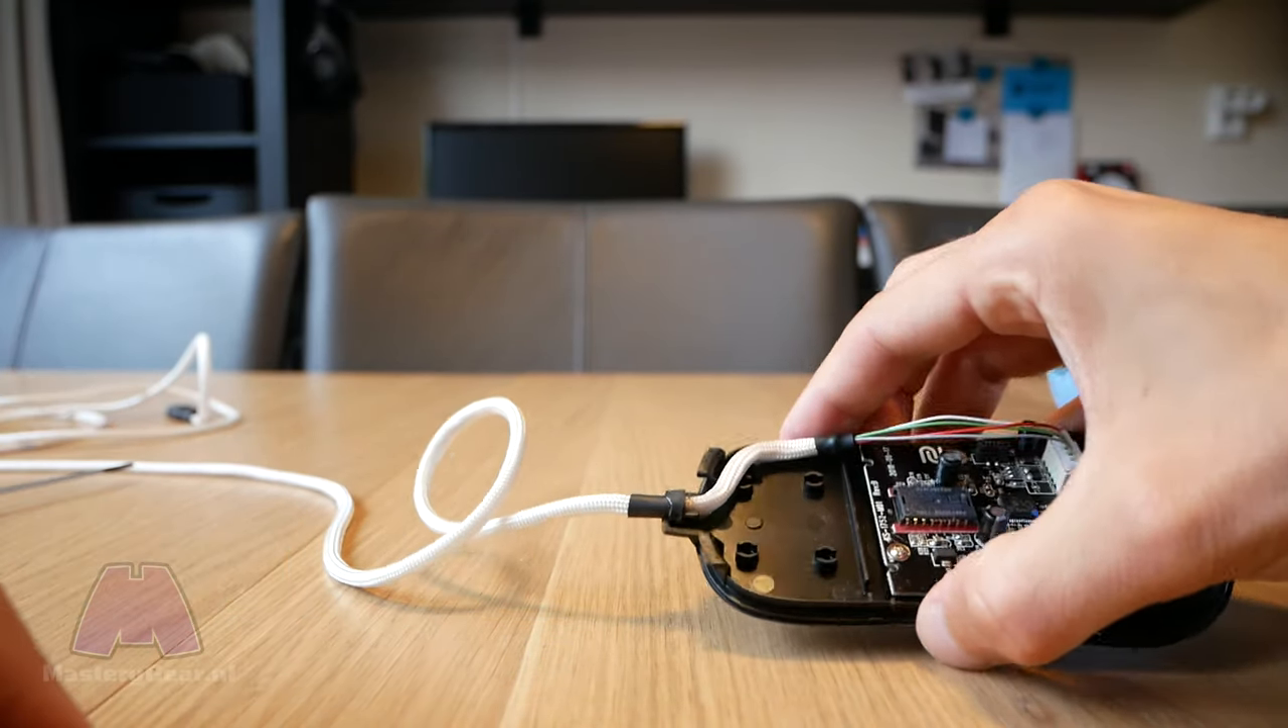You've just installed your first paracord cable.